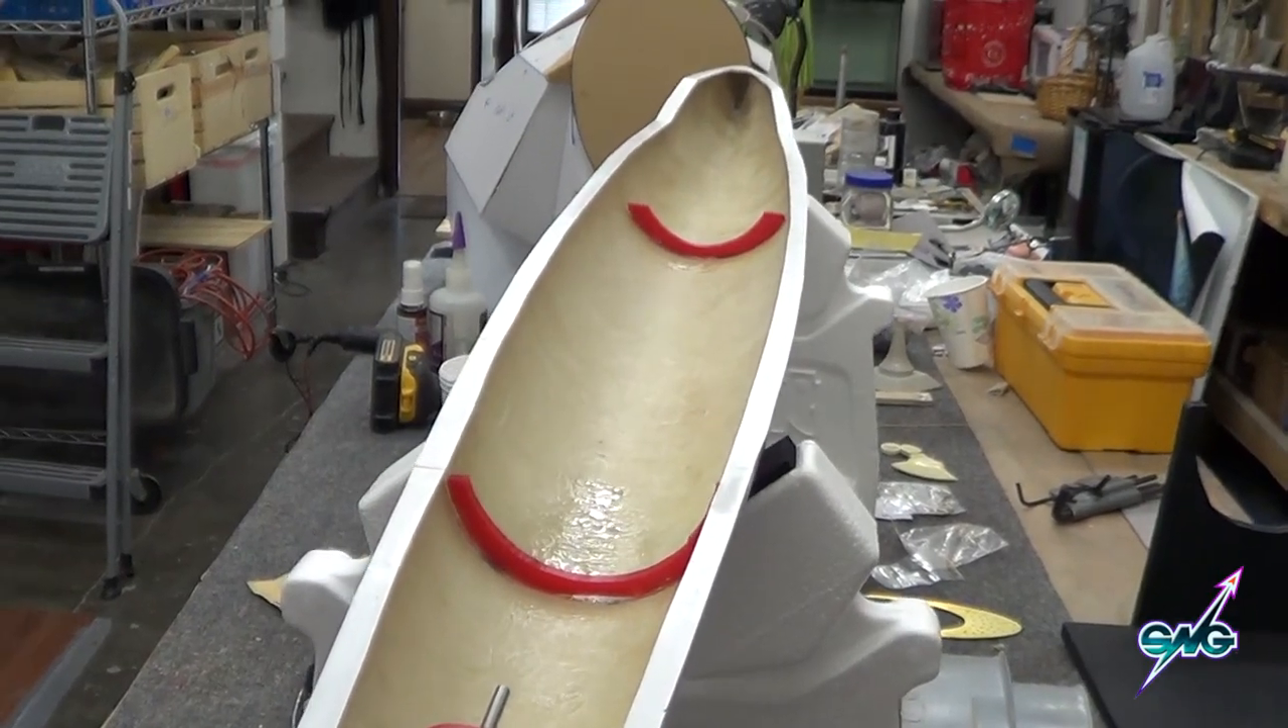Okay both bulkheads are in I just used ca and some kicker and I'm telling you those things are in there so strong I don't need epoxy.